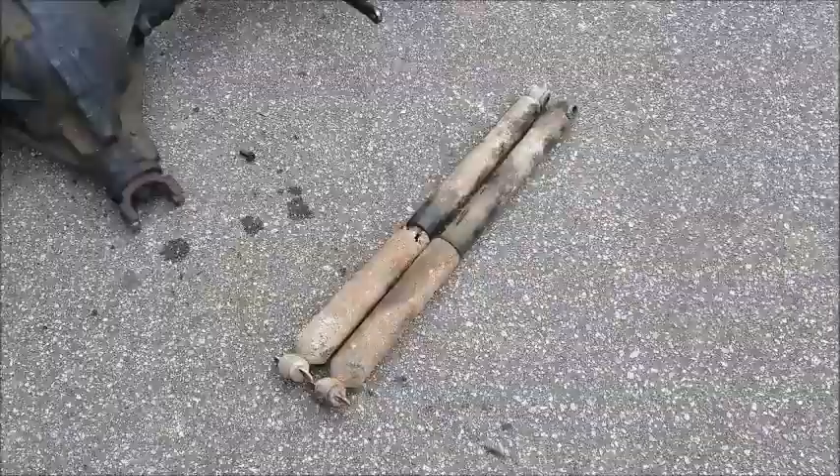Well, both shocks are out now.